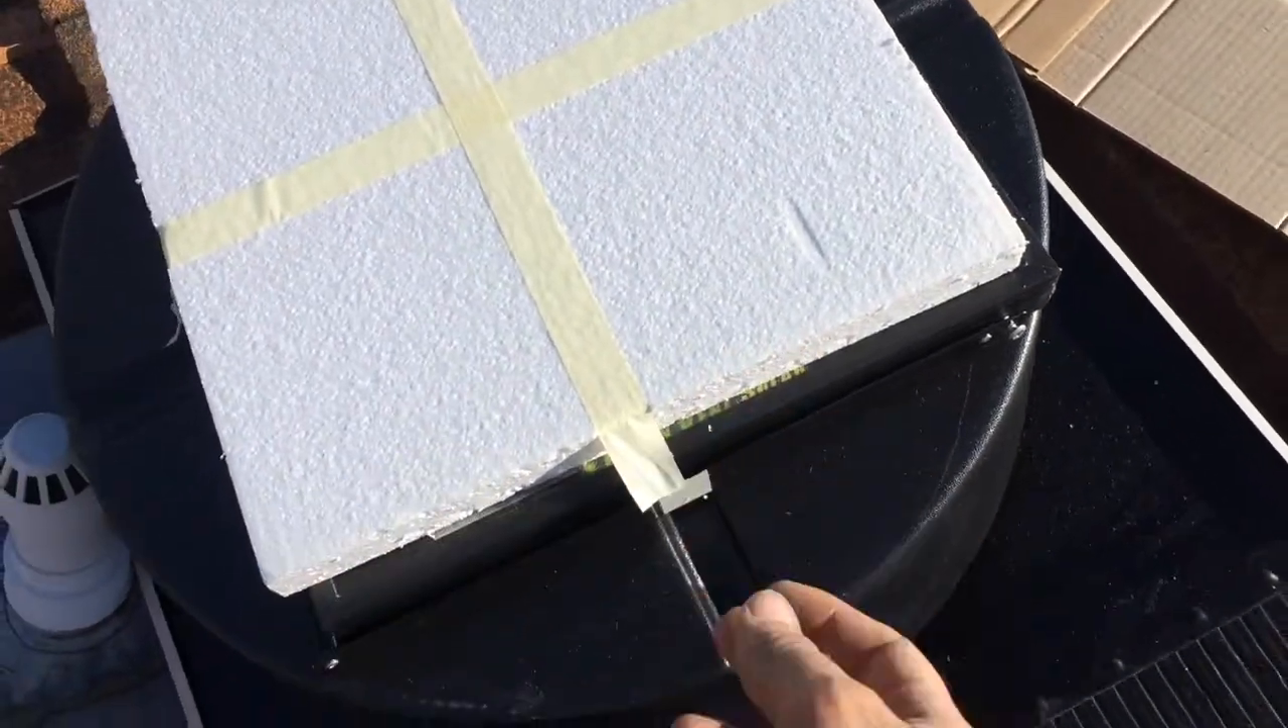I haven't taken the solar panel cover off yet.